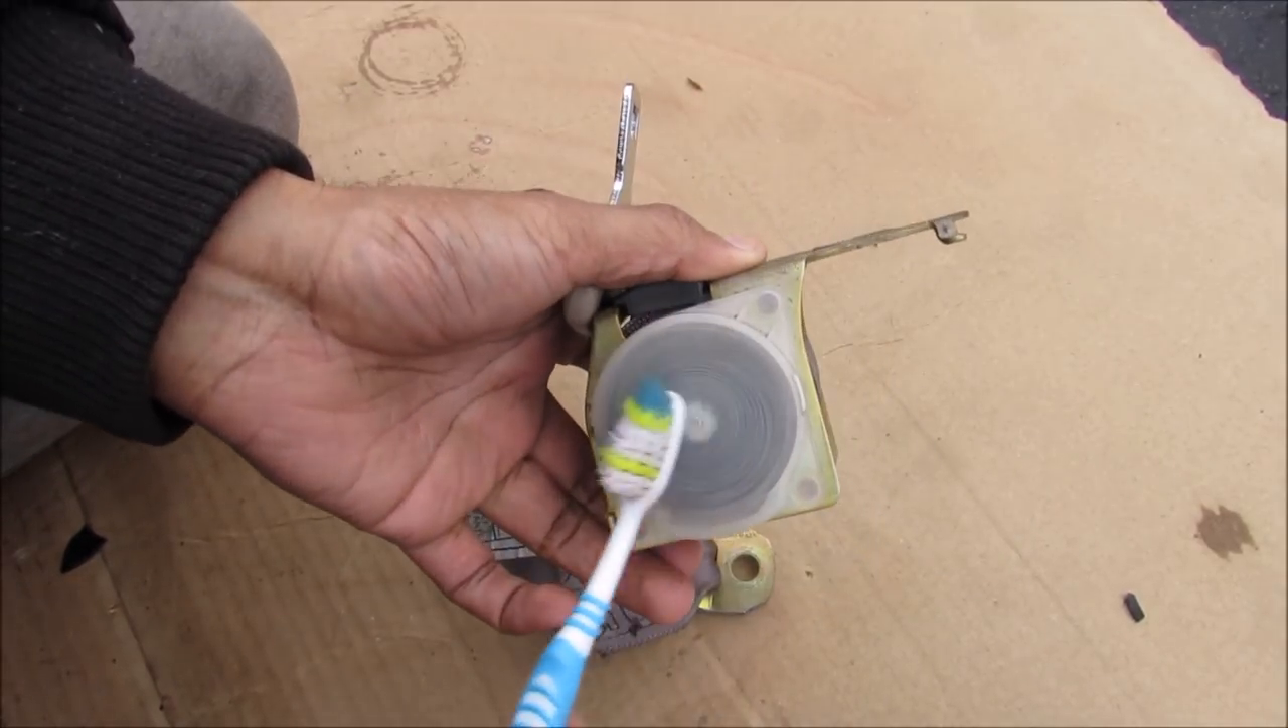Now here I have the rear seat belt removed from the car.